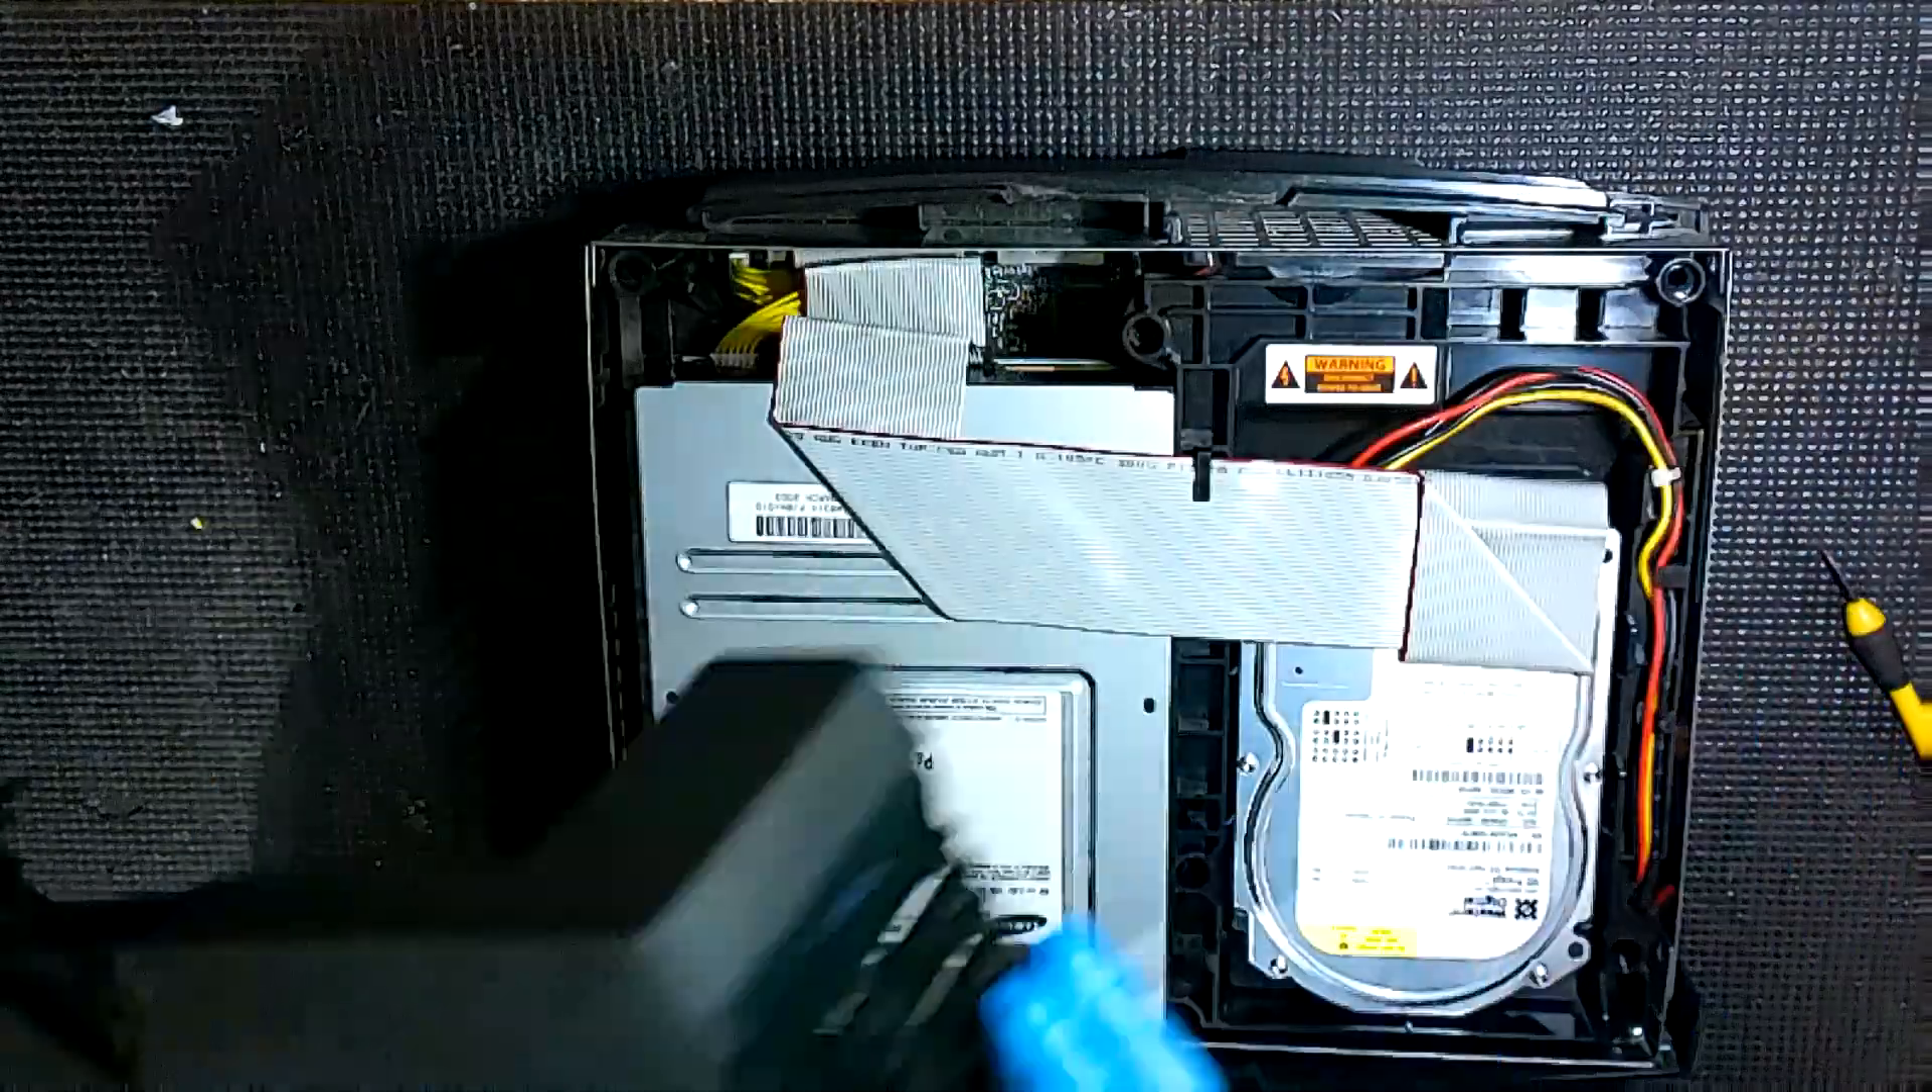Okay, so now we've got our console exposed.